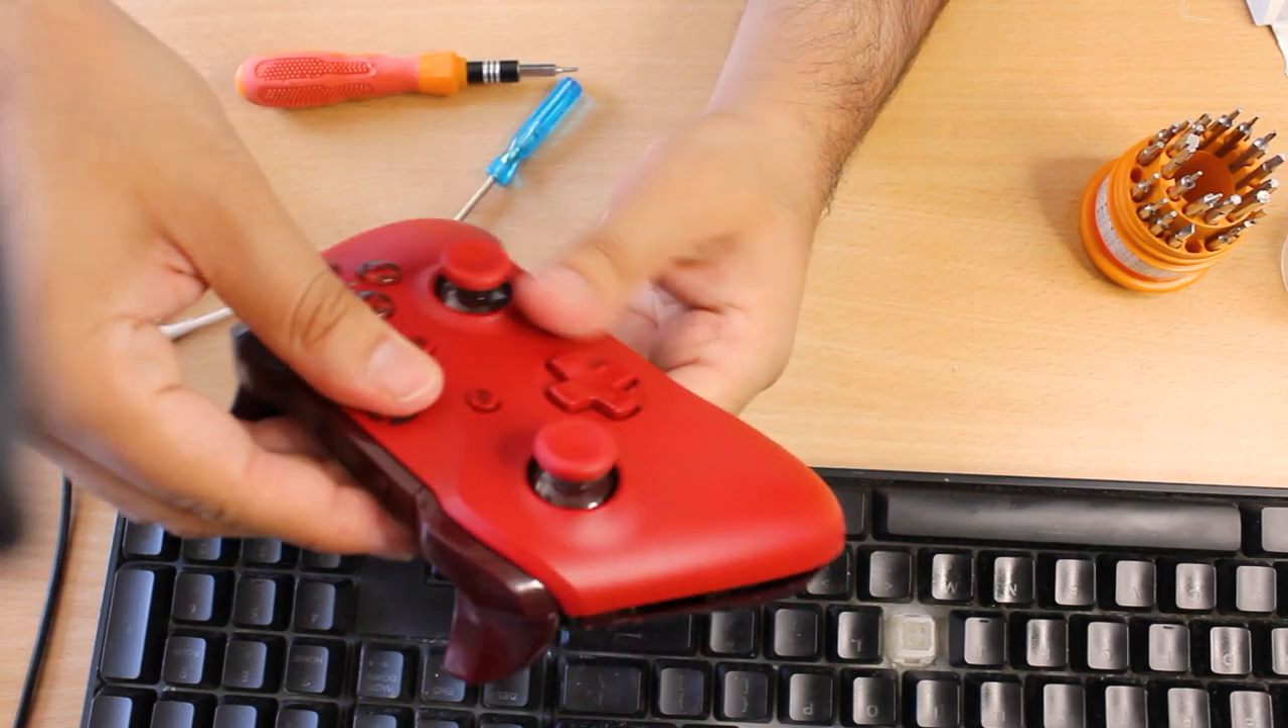And now, put the faceplate on. There you go, it looks nice and clean, looks new.